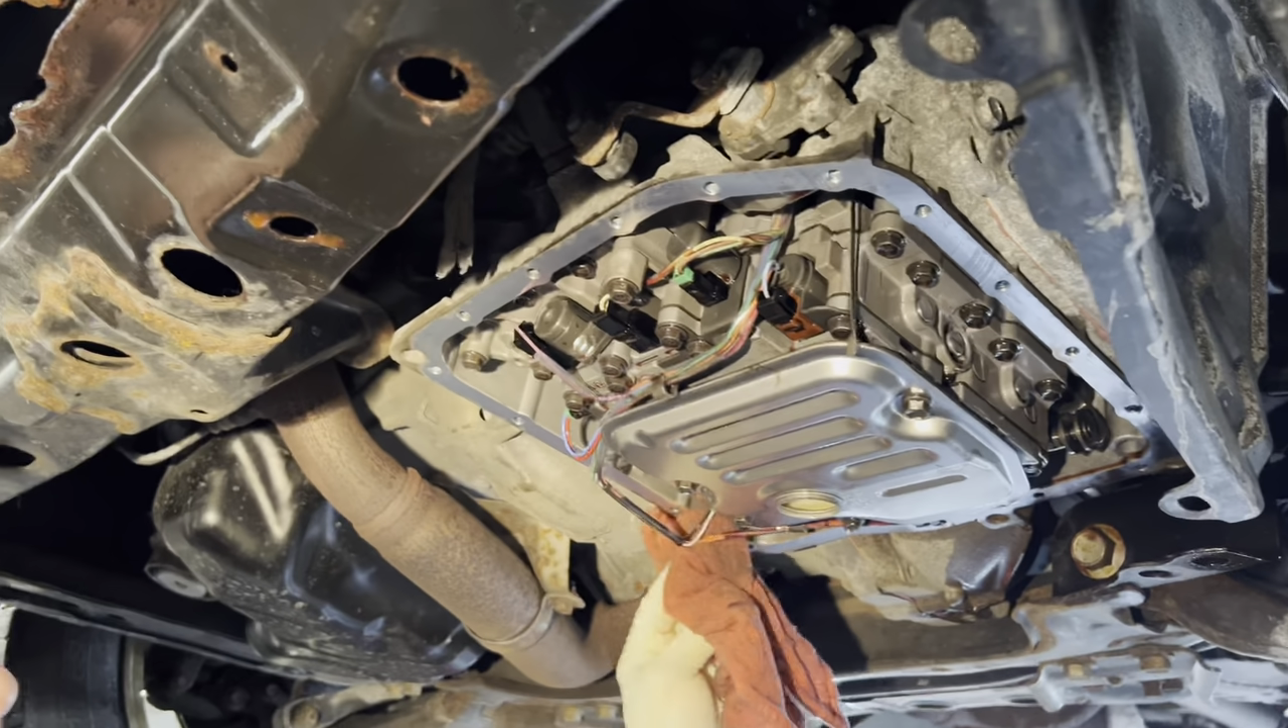So we got our filter up in place.